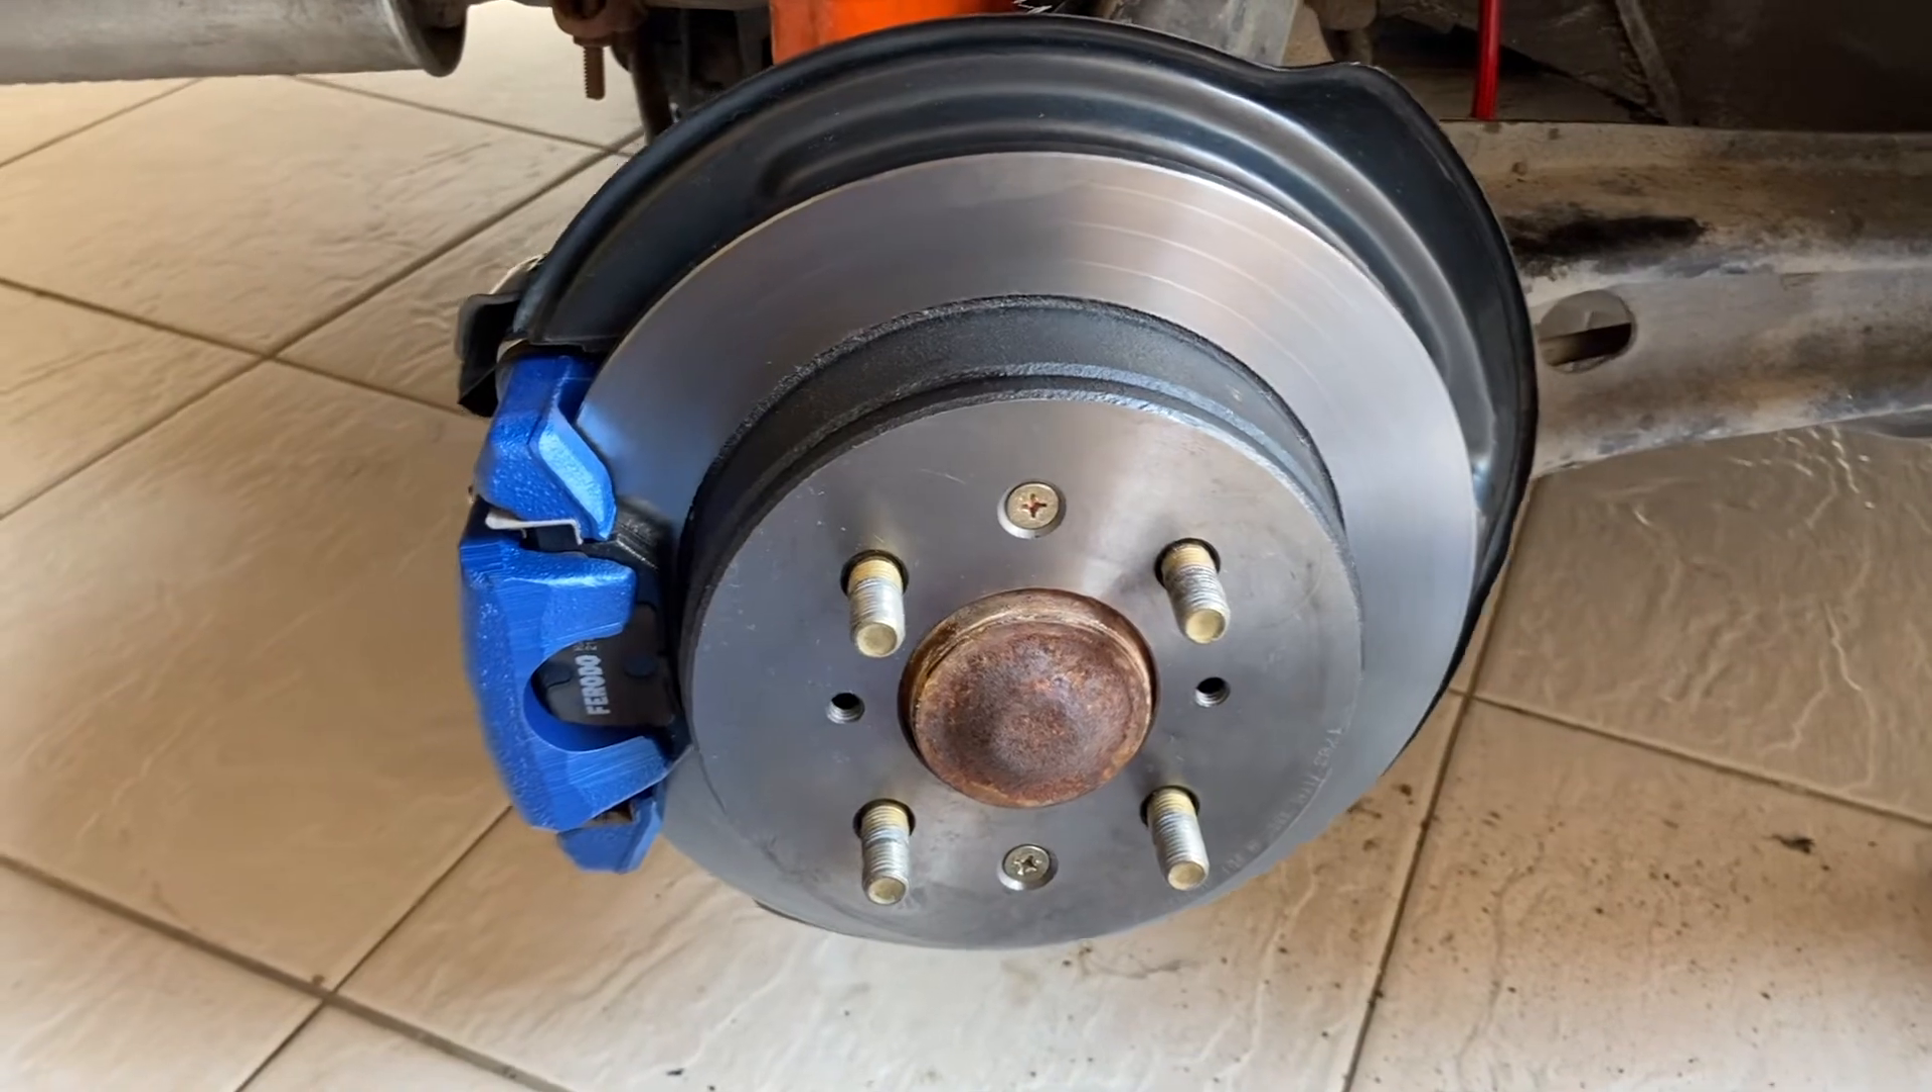A pinça. A última pinça. O disco. Tudo no lugar.